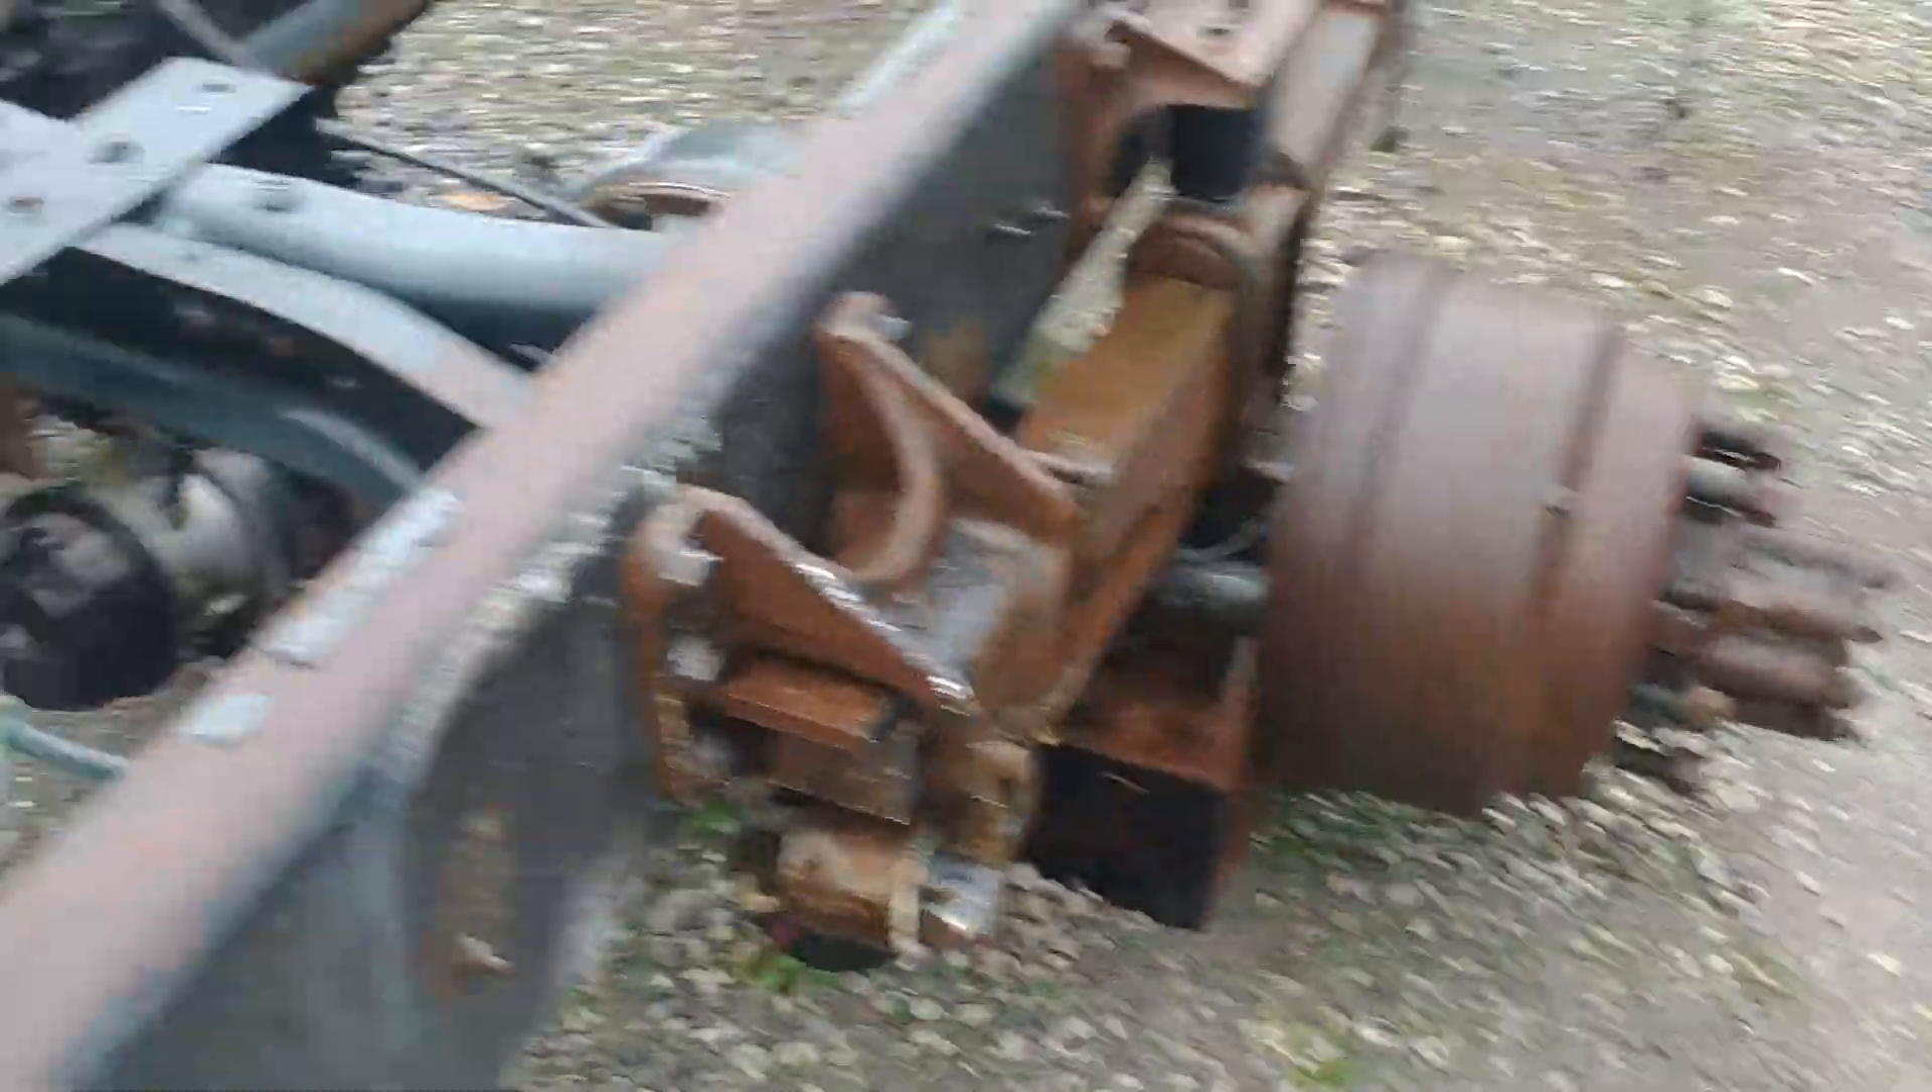So here's the chassis we just took the wheels and tires off of for another truck.